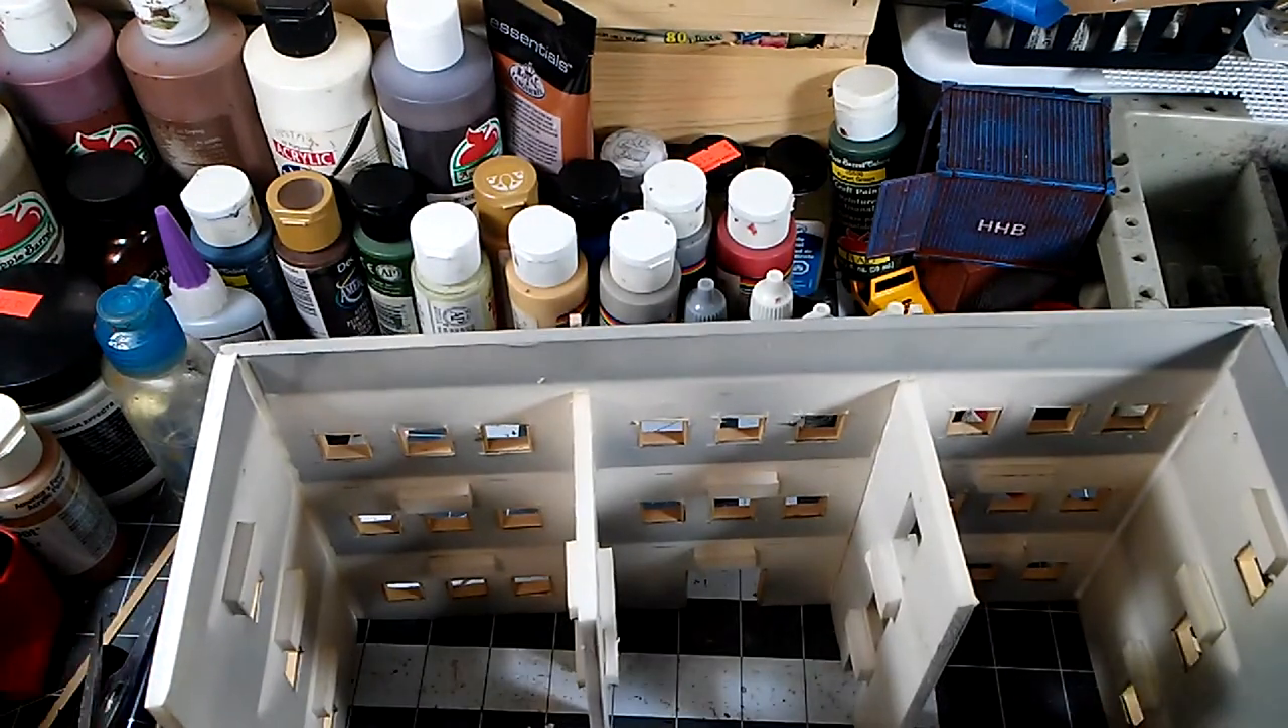I added the other wall and then the two interior walls I already had done.